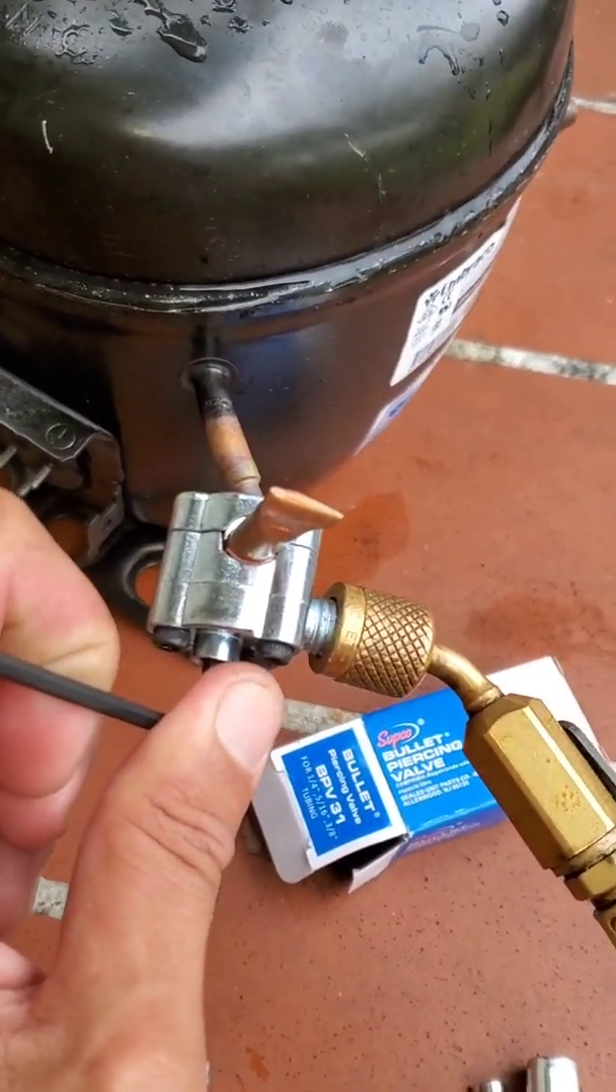I hooked up my hose here.